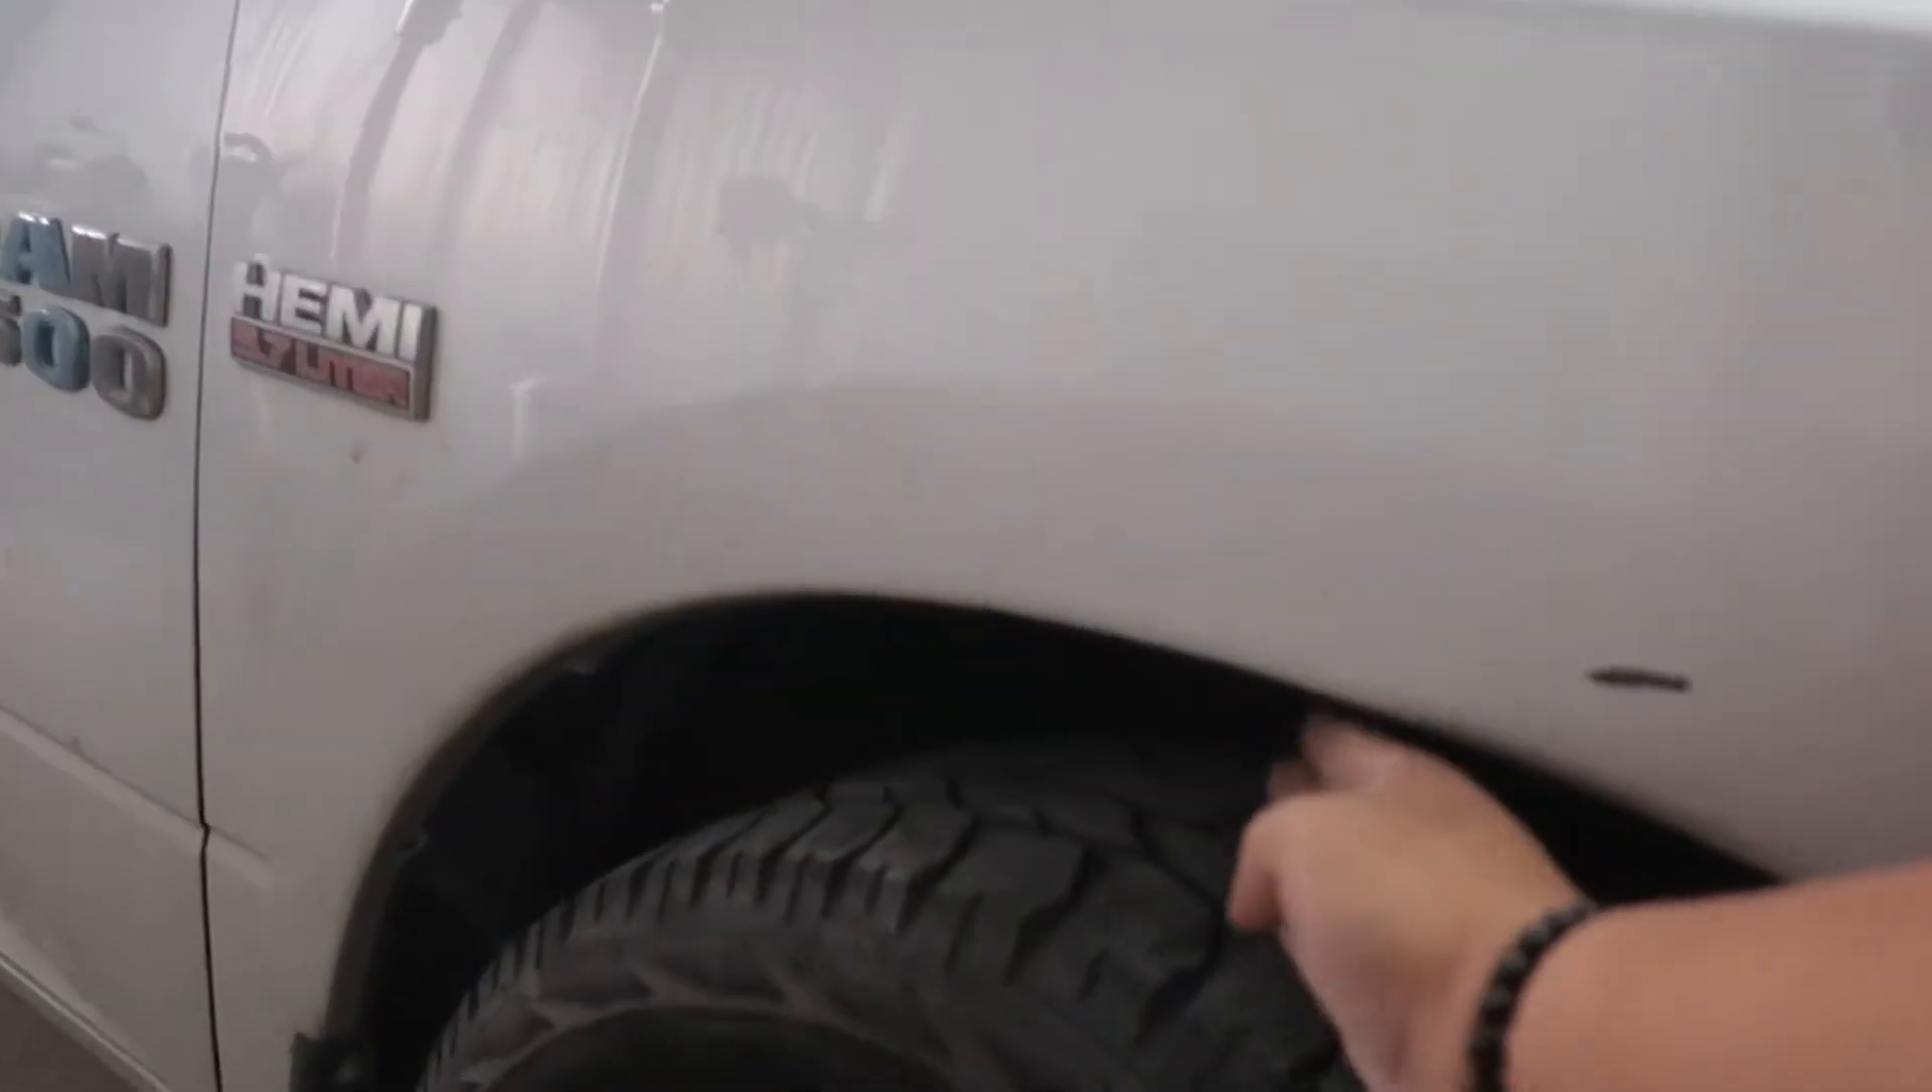Got the wheels back on after much fucking trouble but wheel gap still uh pretty high.